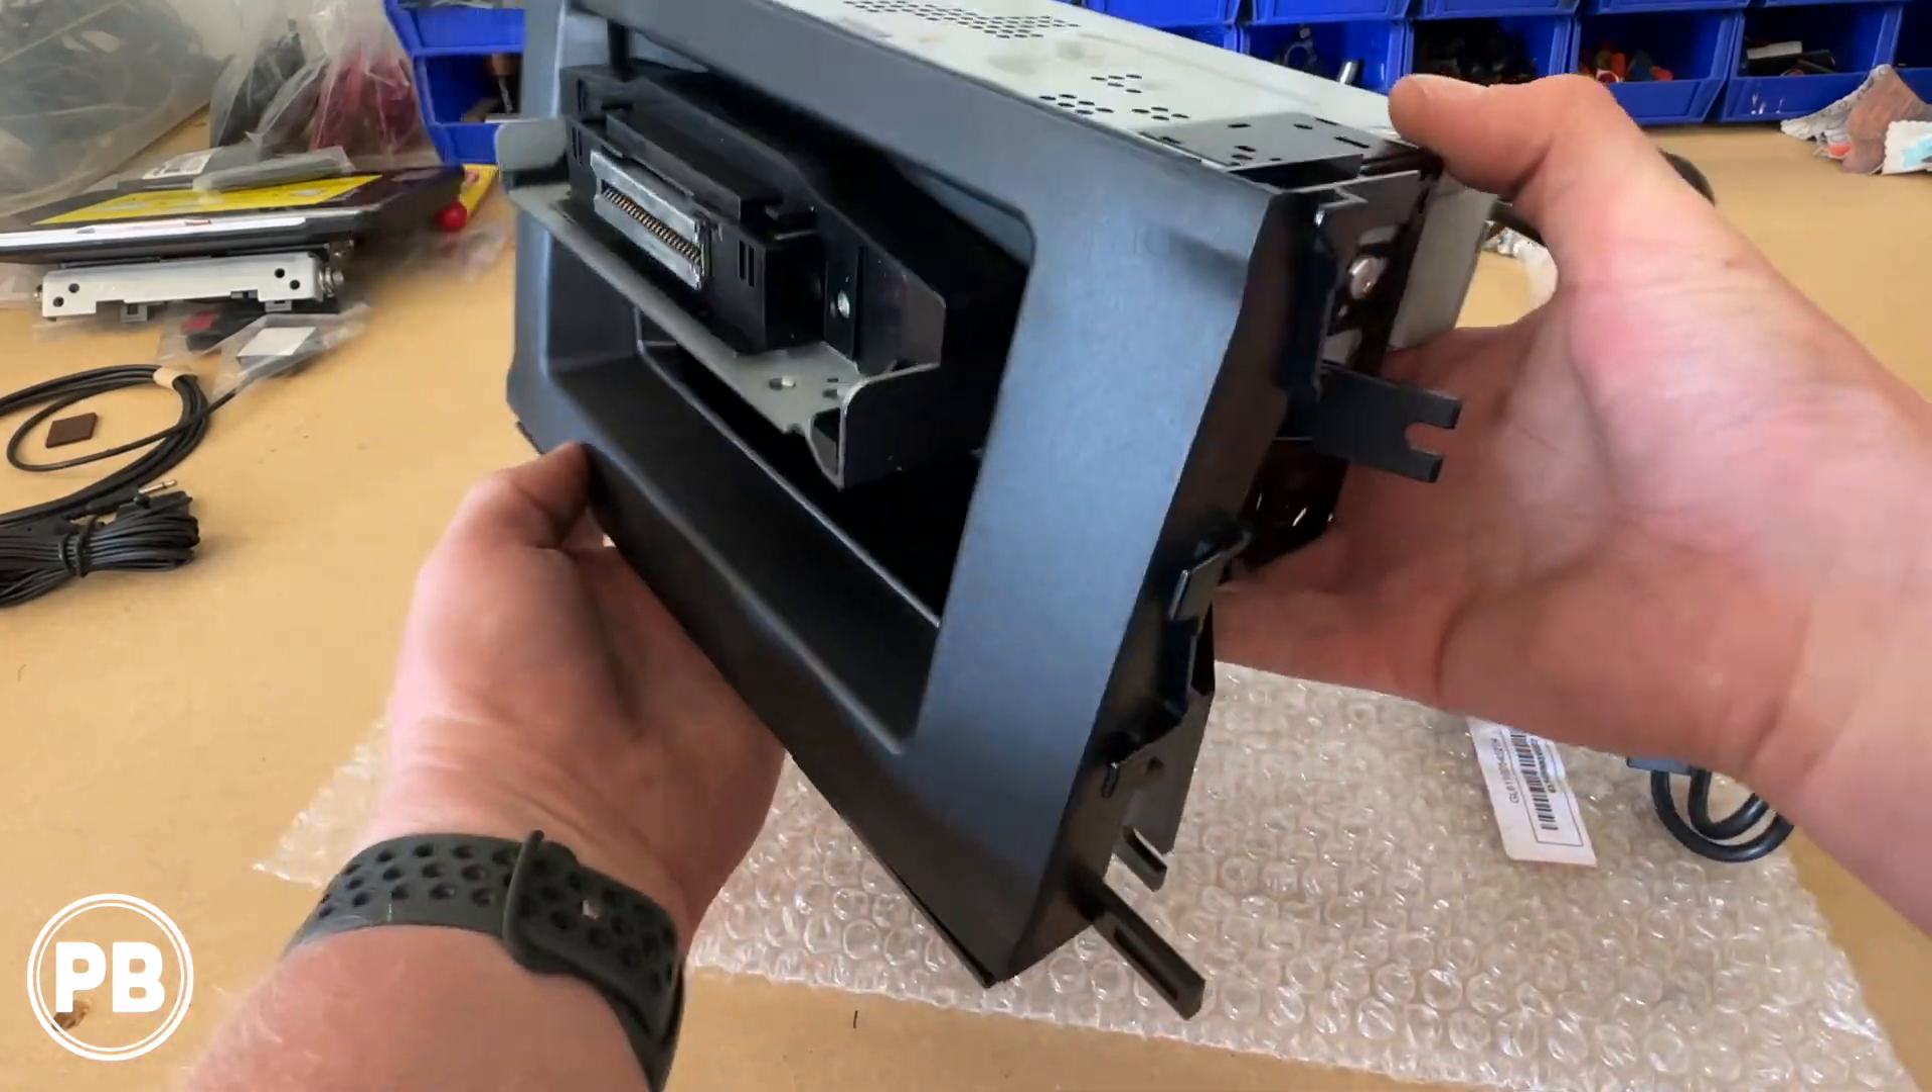So we got the dash kit assembled.